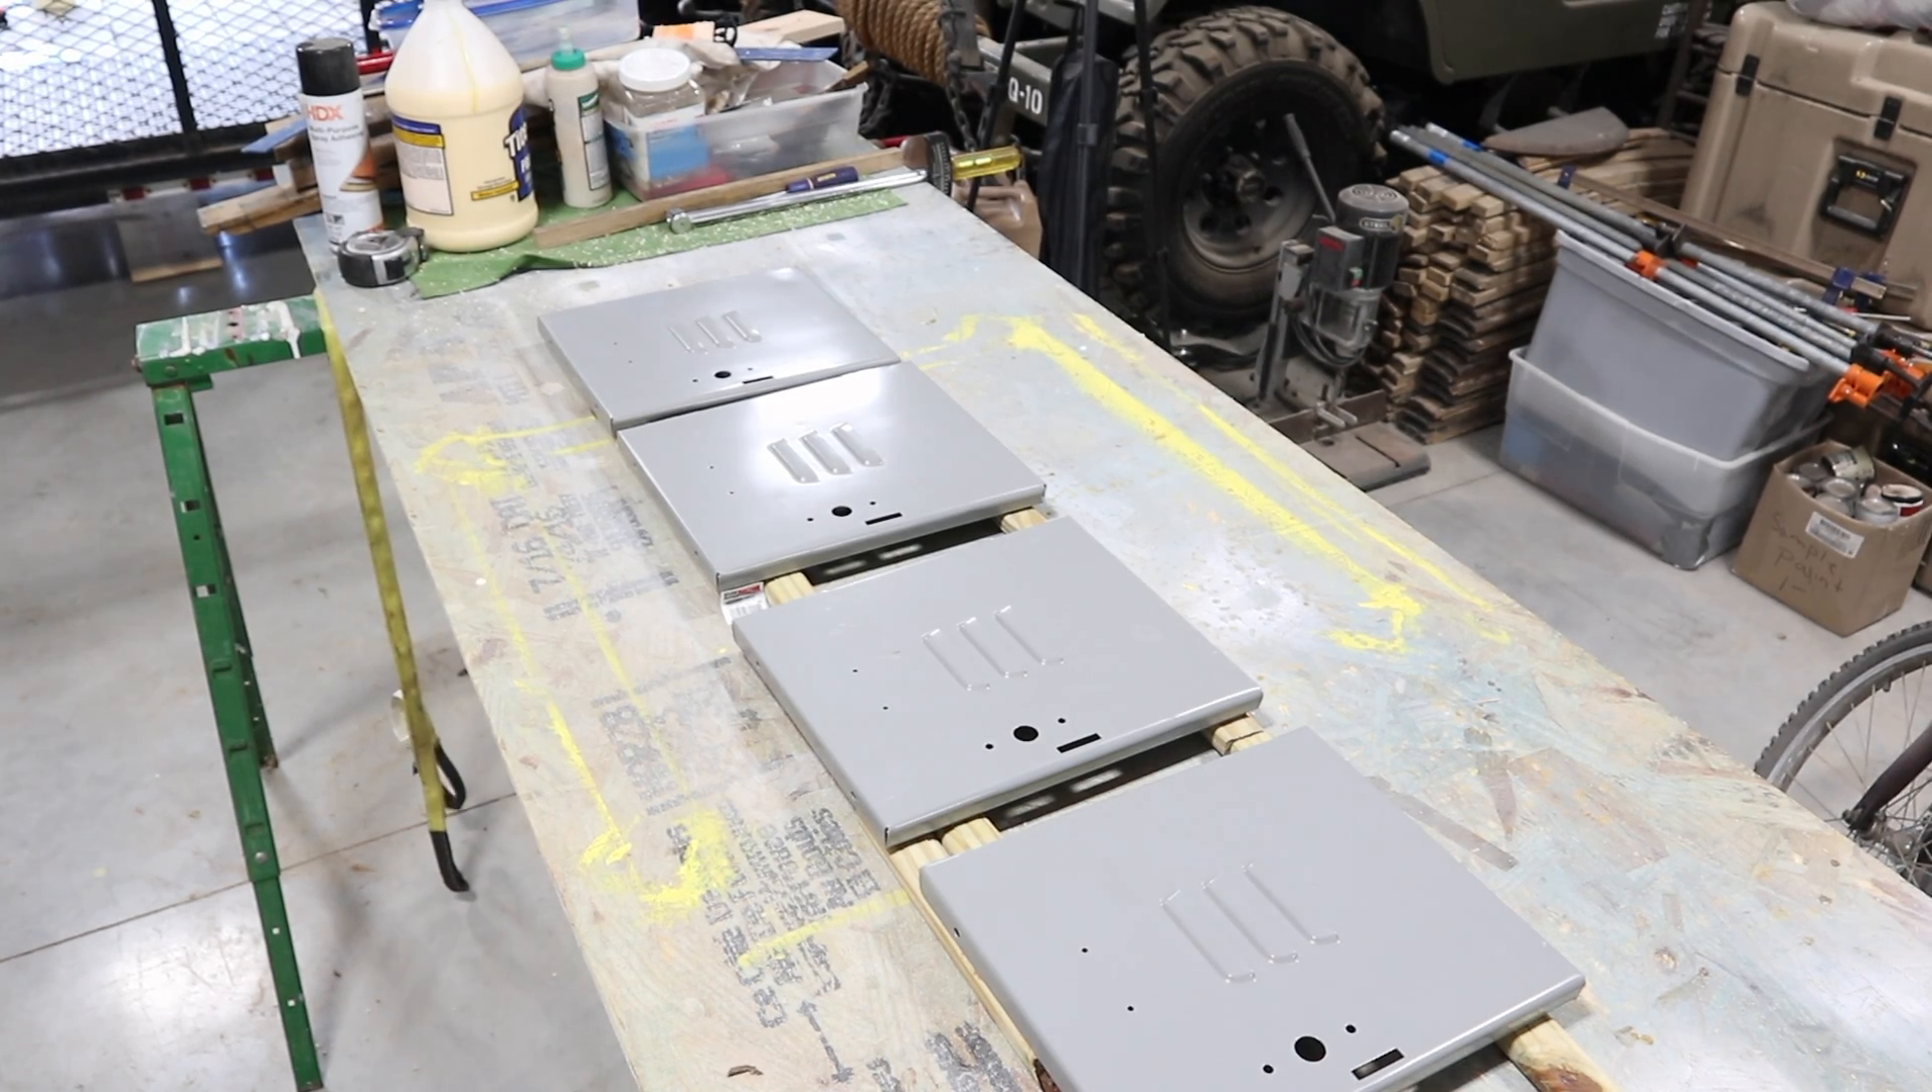So we've got our first four doors off the top row of the lockers.